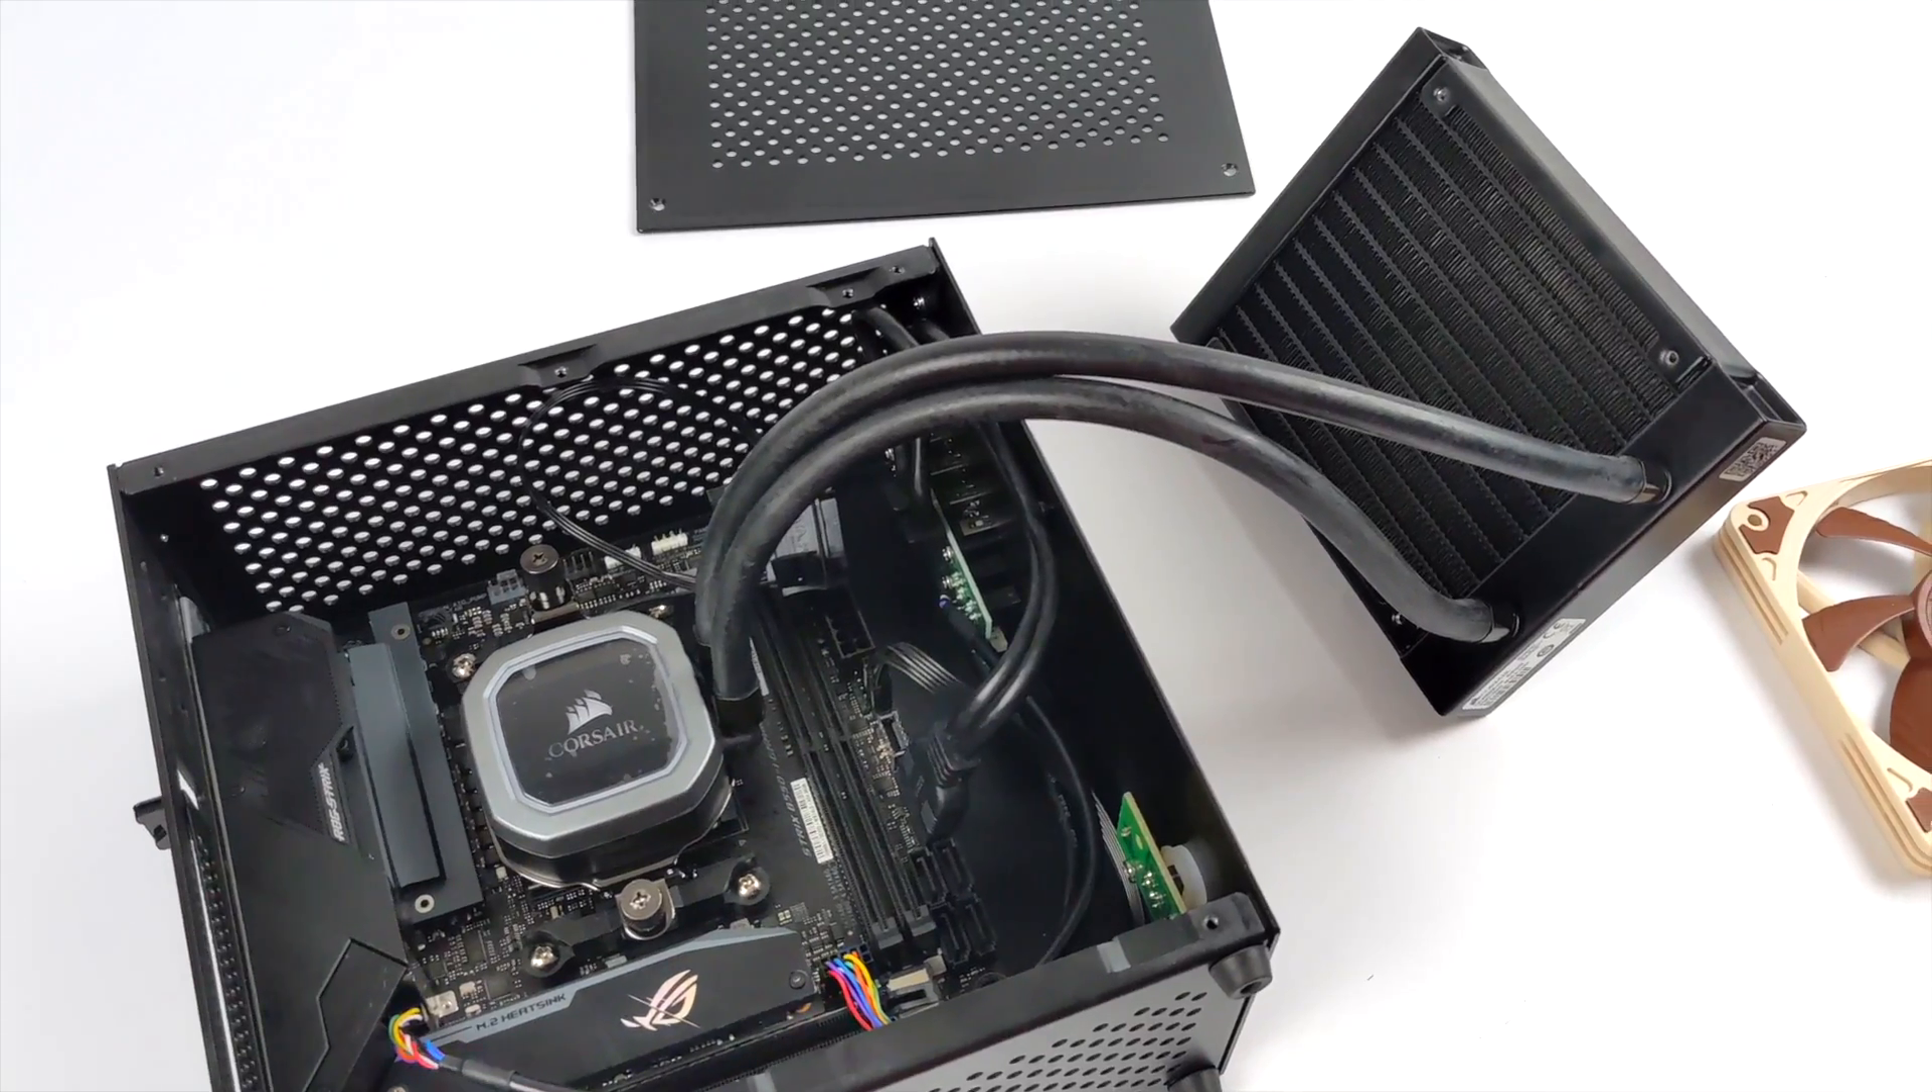Next thing I did was just mount the cooler and it's going to be a tight fit but I think we can make this work.